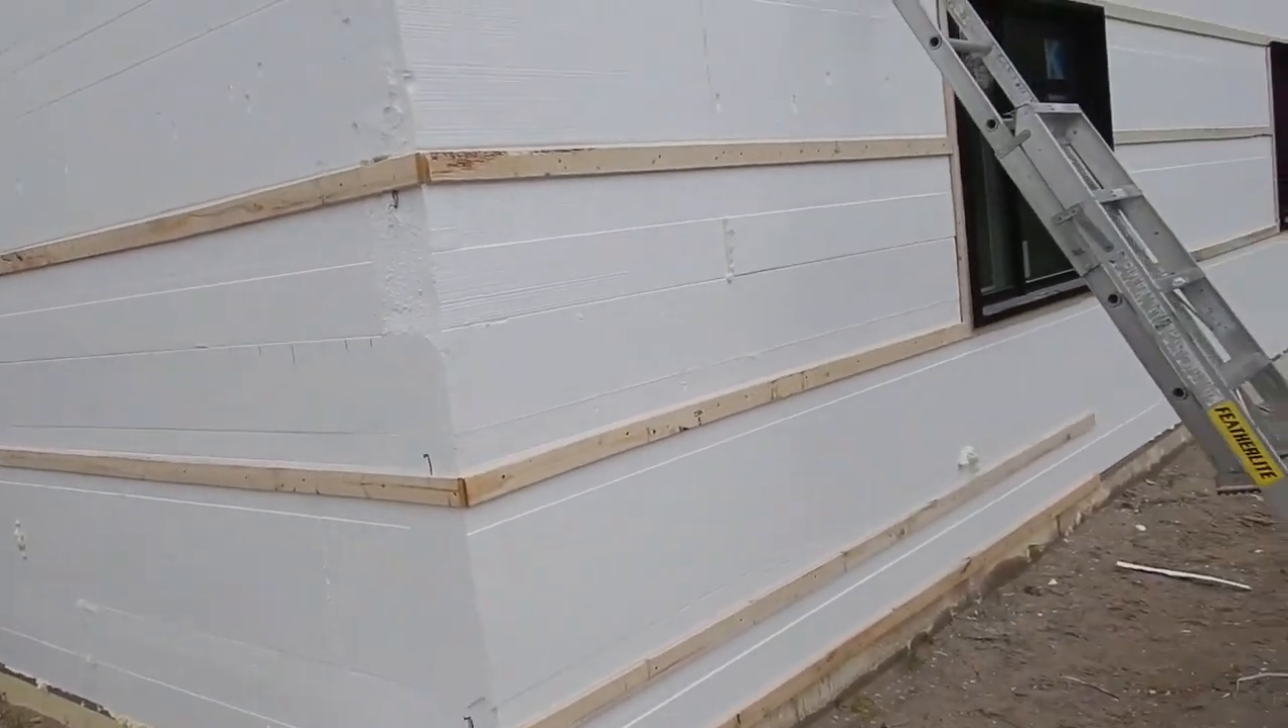Oh, they've also started putting the strapping on for the metal siding. That'll come later.